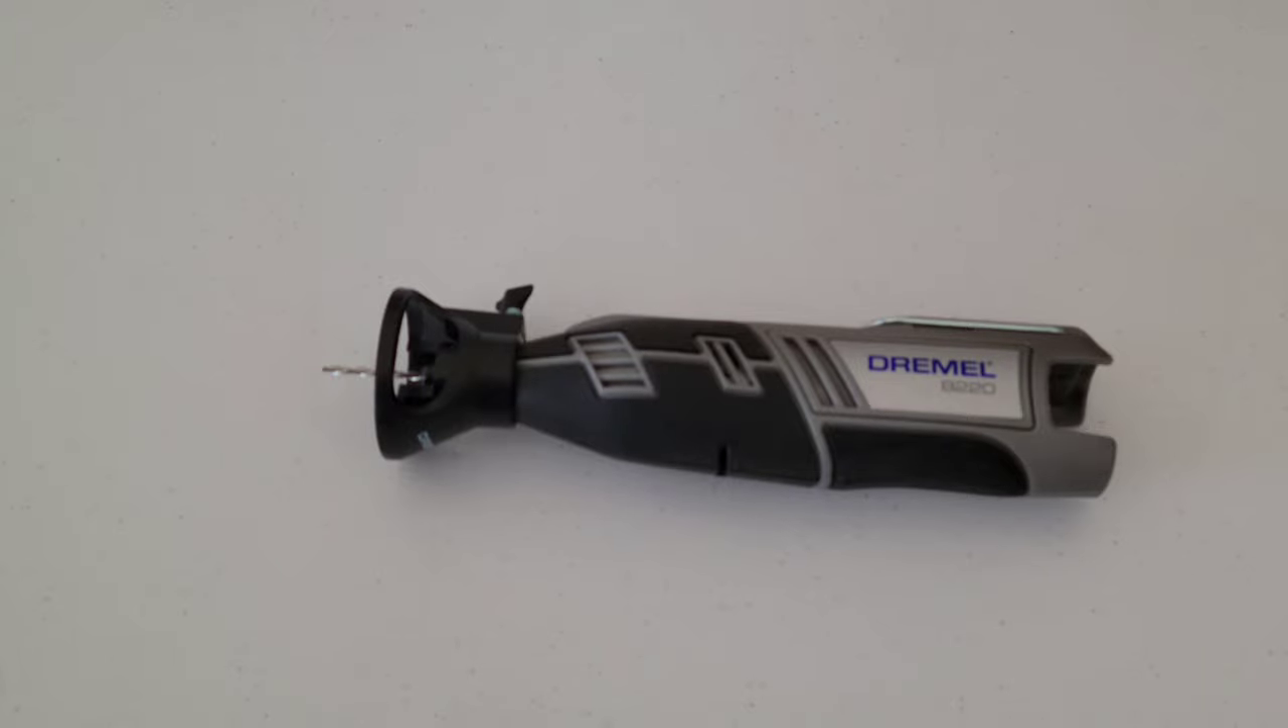Now we have our bit and our cutting guide installed.